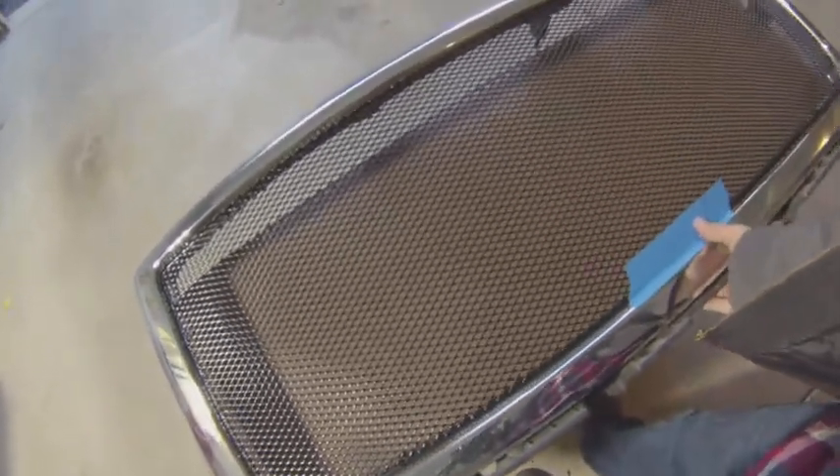But really, once you lay the grill, once you lay the mesh inside the grill cutout, it really falls right into place.